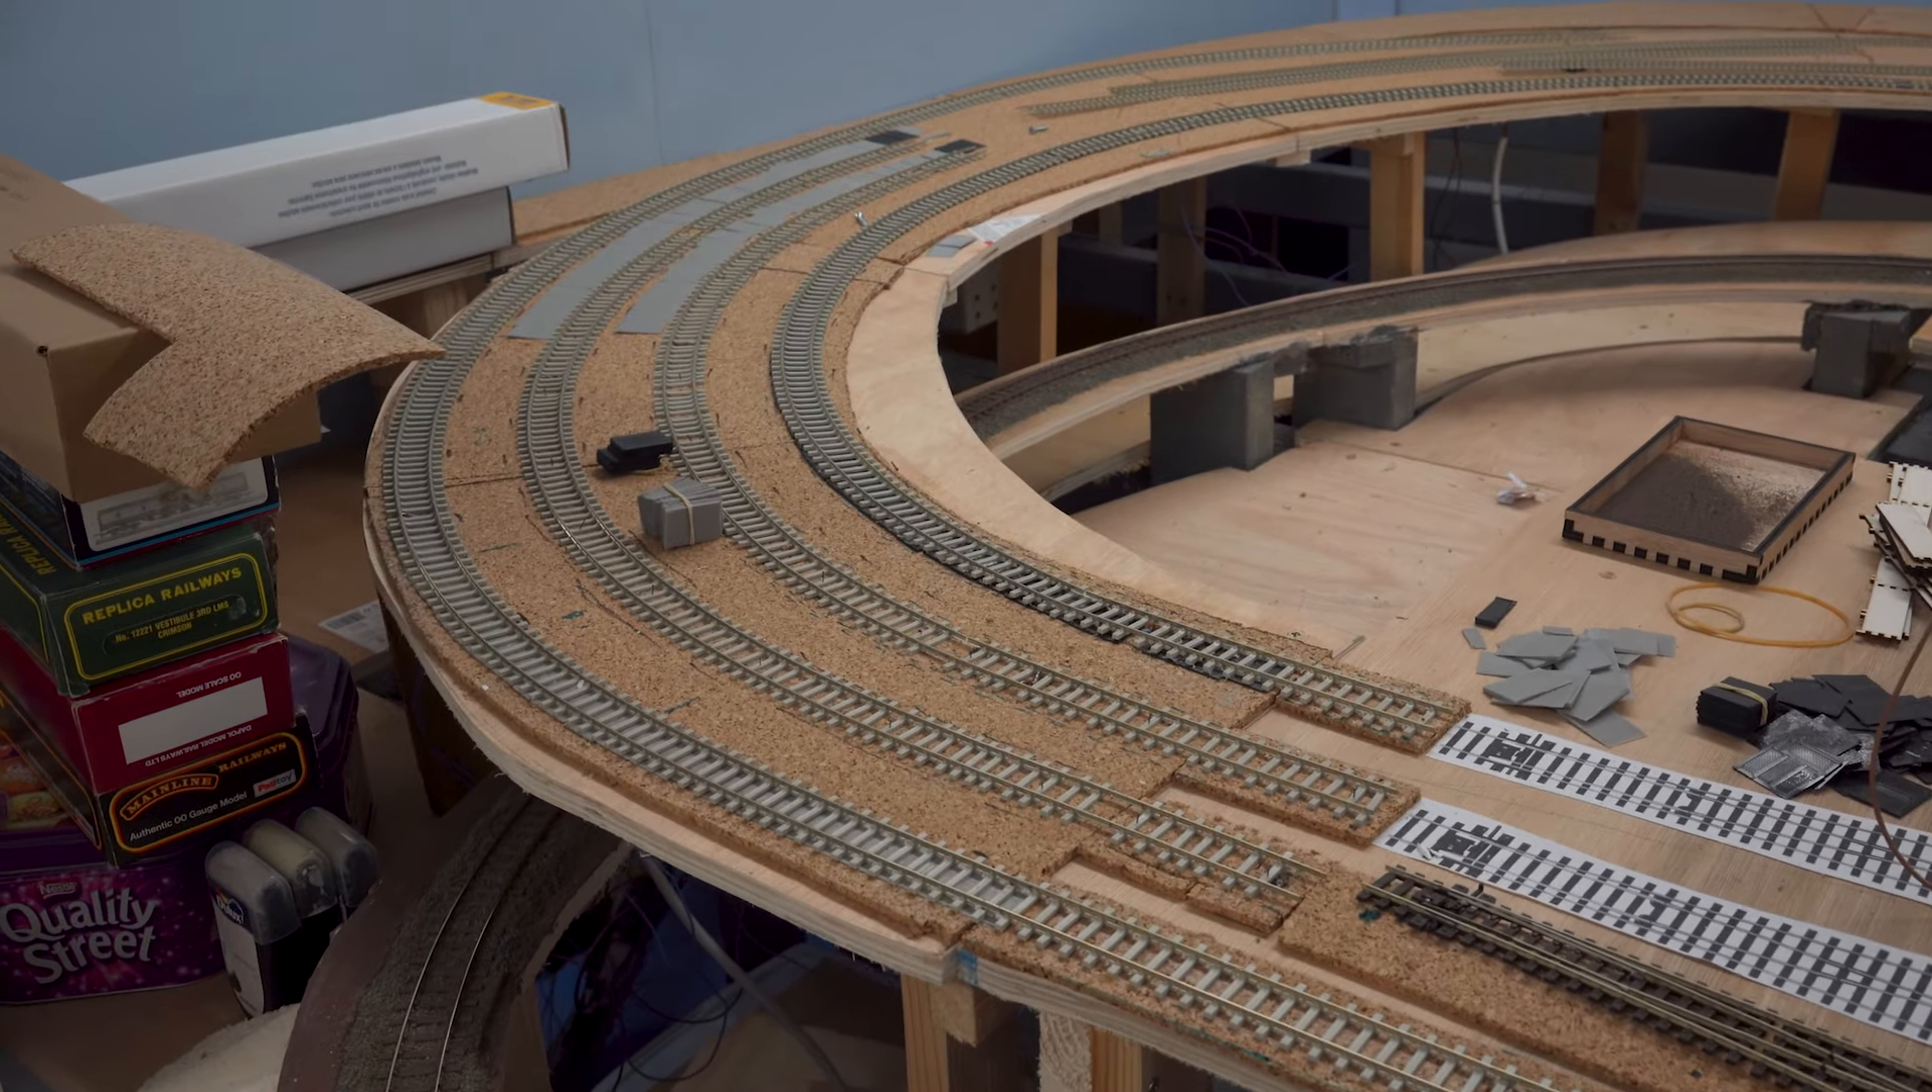On the upper layer you'll see that there is track being laid and there is some super elevation going in.